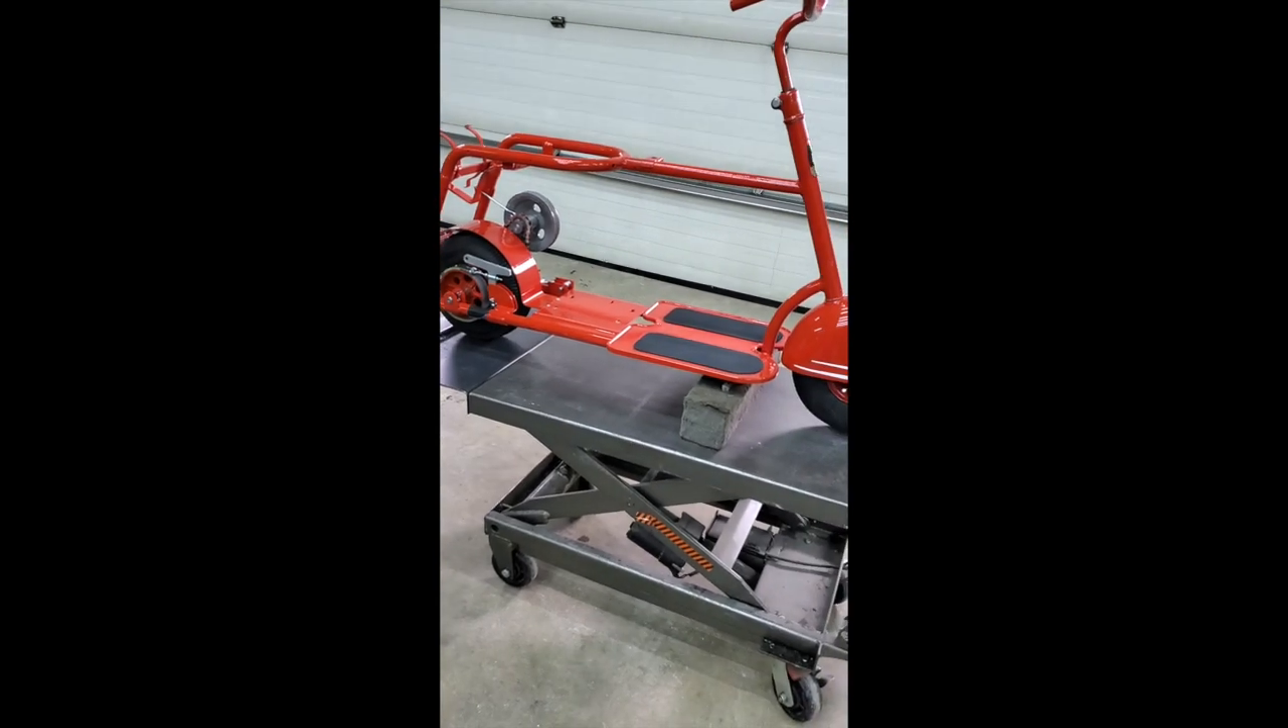Now that we have the back wheel on, we have a rolling chassis and we've repositioned it on the work cart.